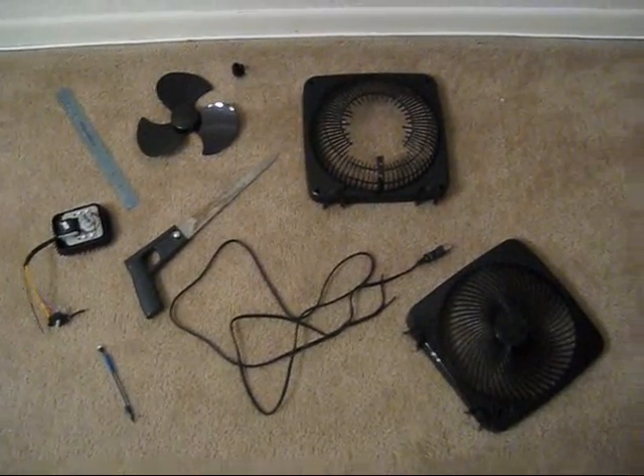I've taken apart the plastic casing, not very difficult, just four screws, and then also some on the back as well.